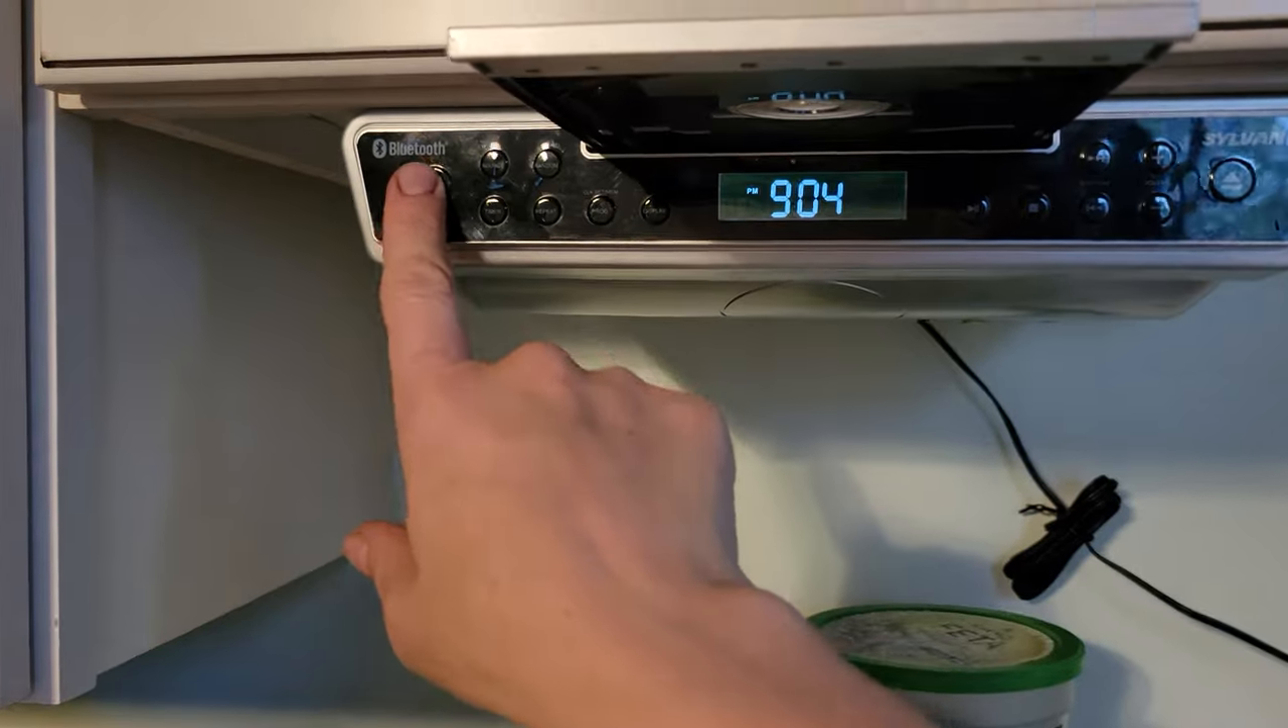And there is my under cabinet CD player all installed.